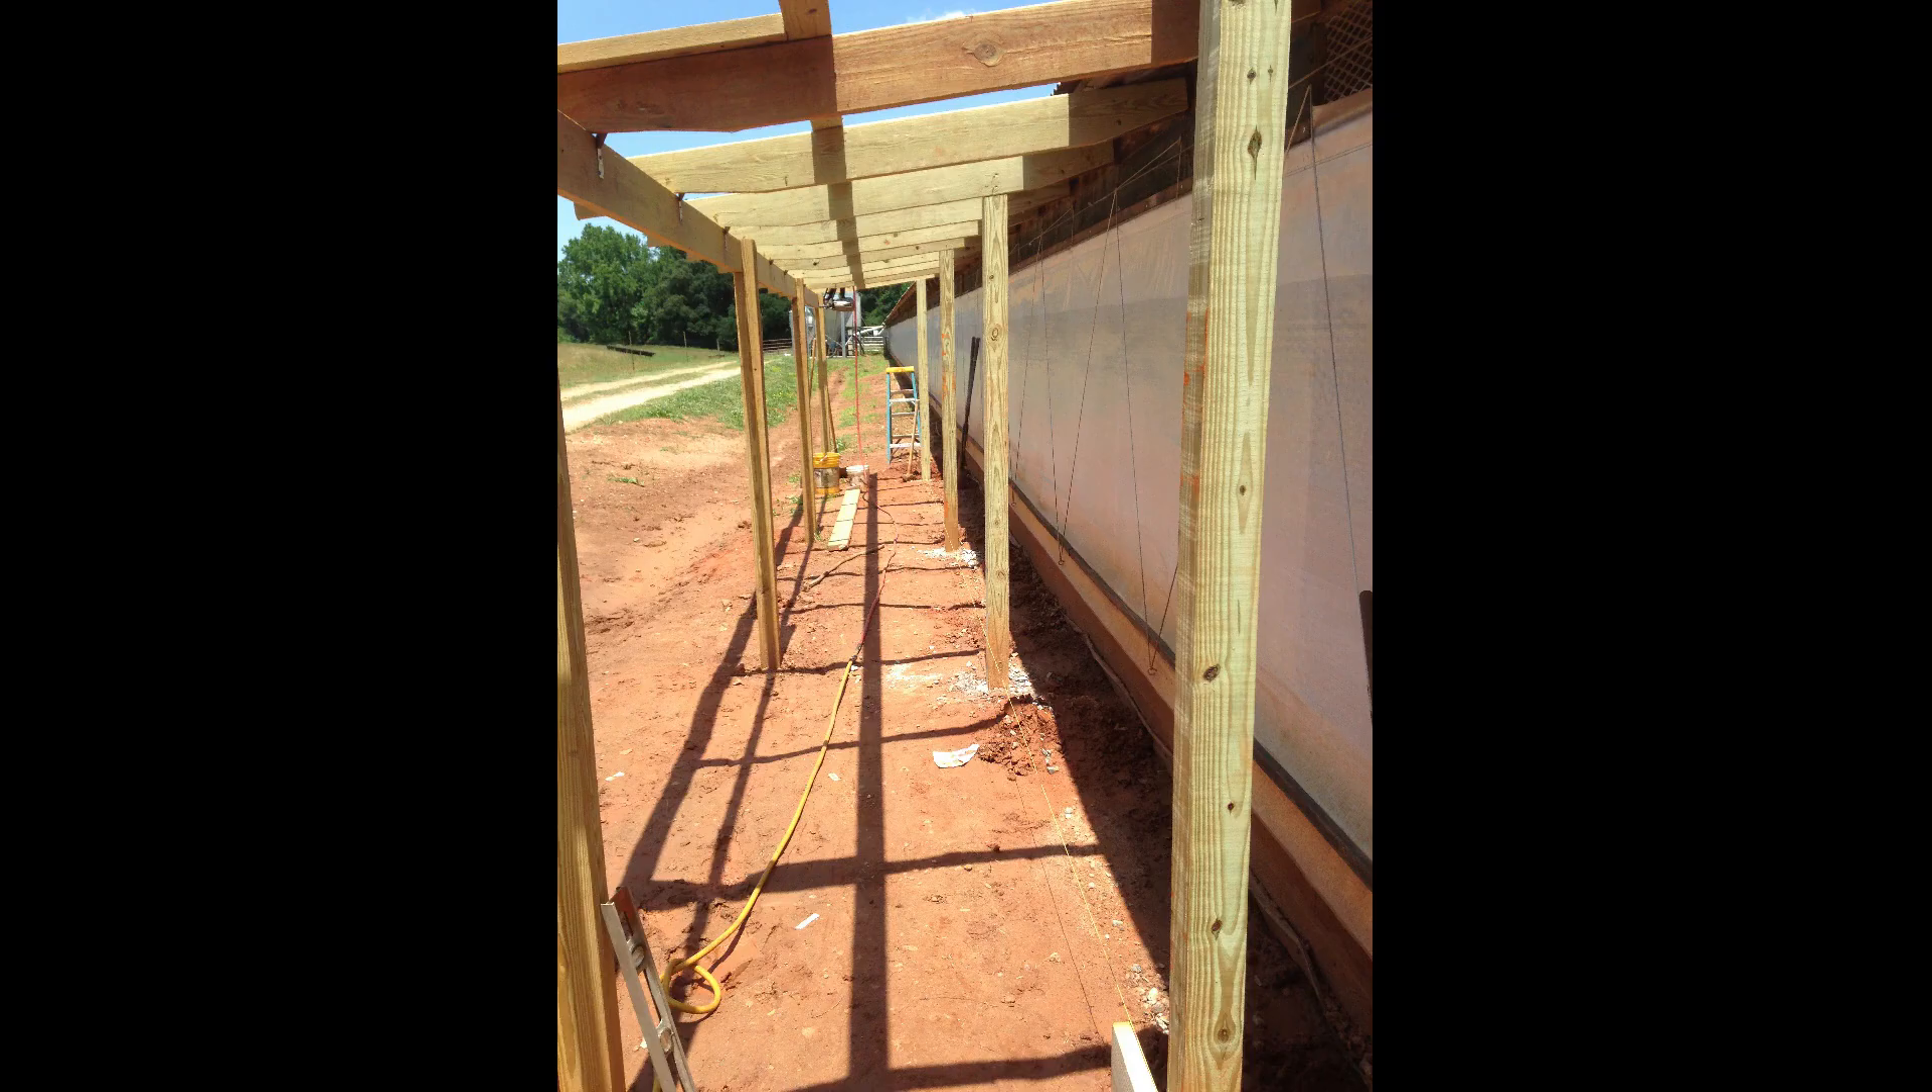On top of the supports we nailed in runners perpendicular to the supports and that is what the tin will be nailed to later on.